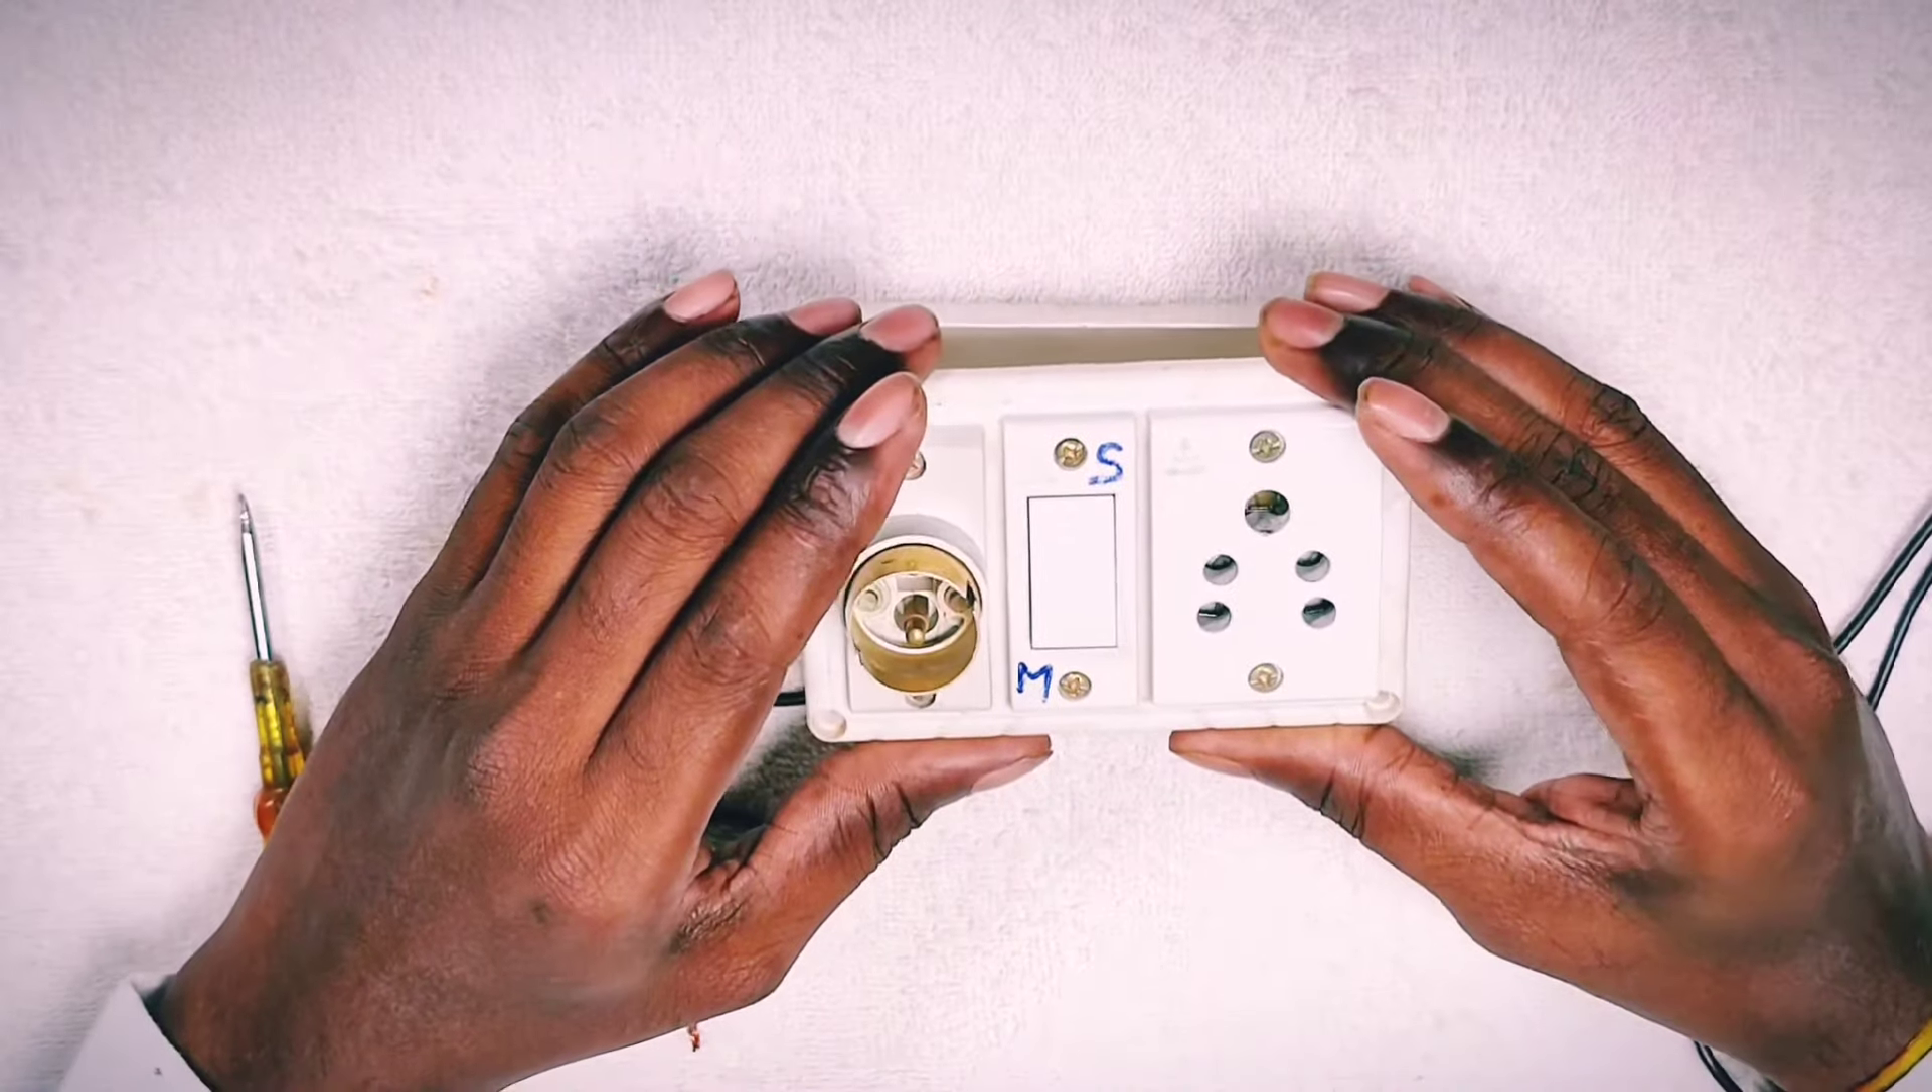दोस्तों हमने पहले से ये socket, two-way switch और एक holder को हमने three-way gang box में fit कर लिया है।